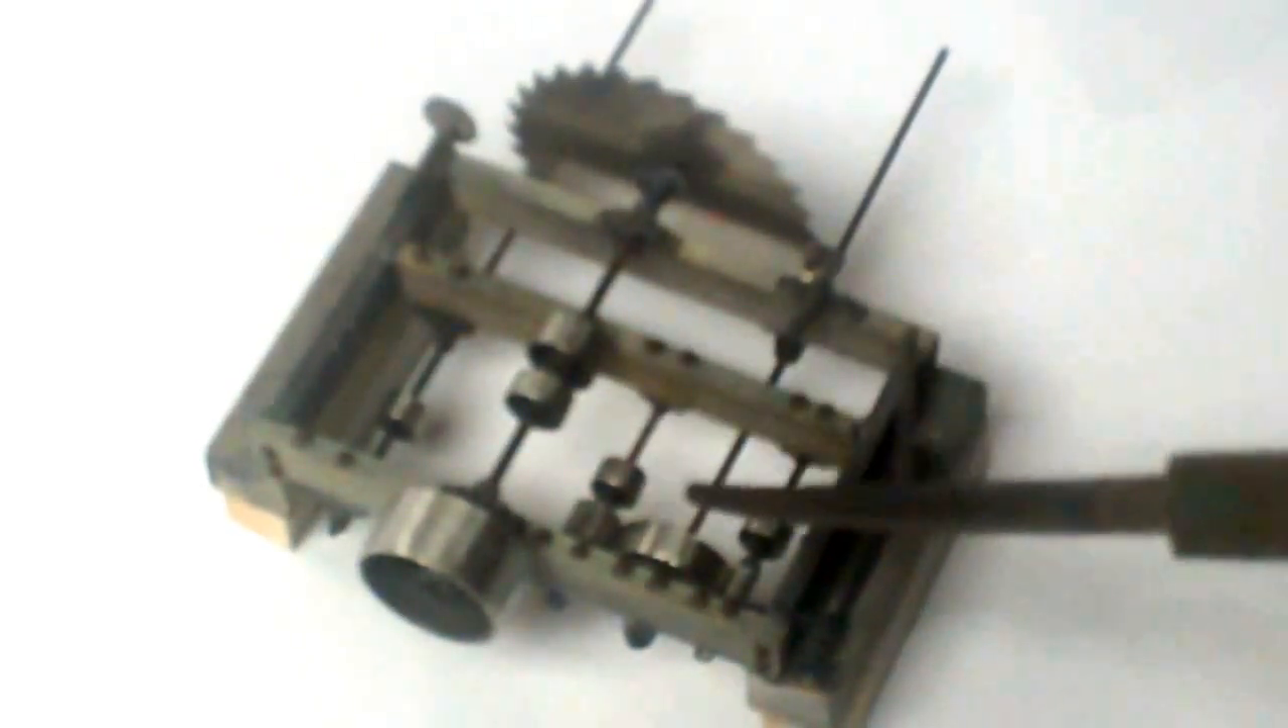There are several pulleys in here and none of them yet have belts.